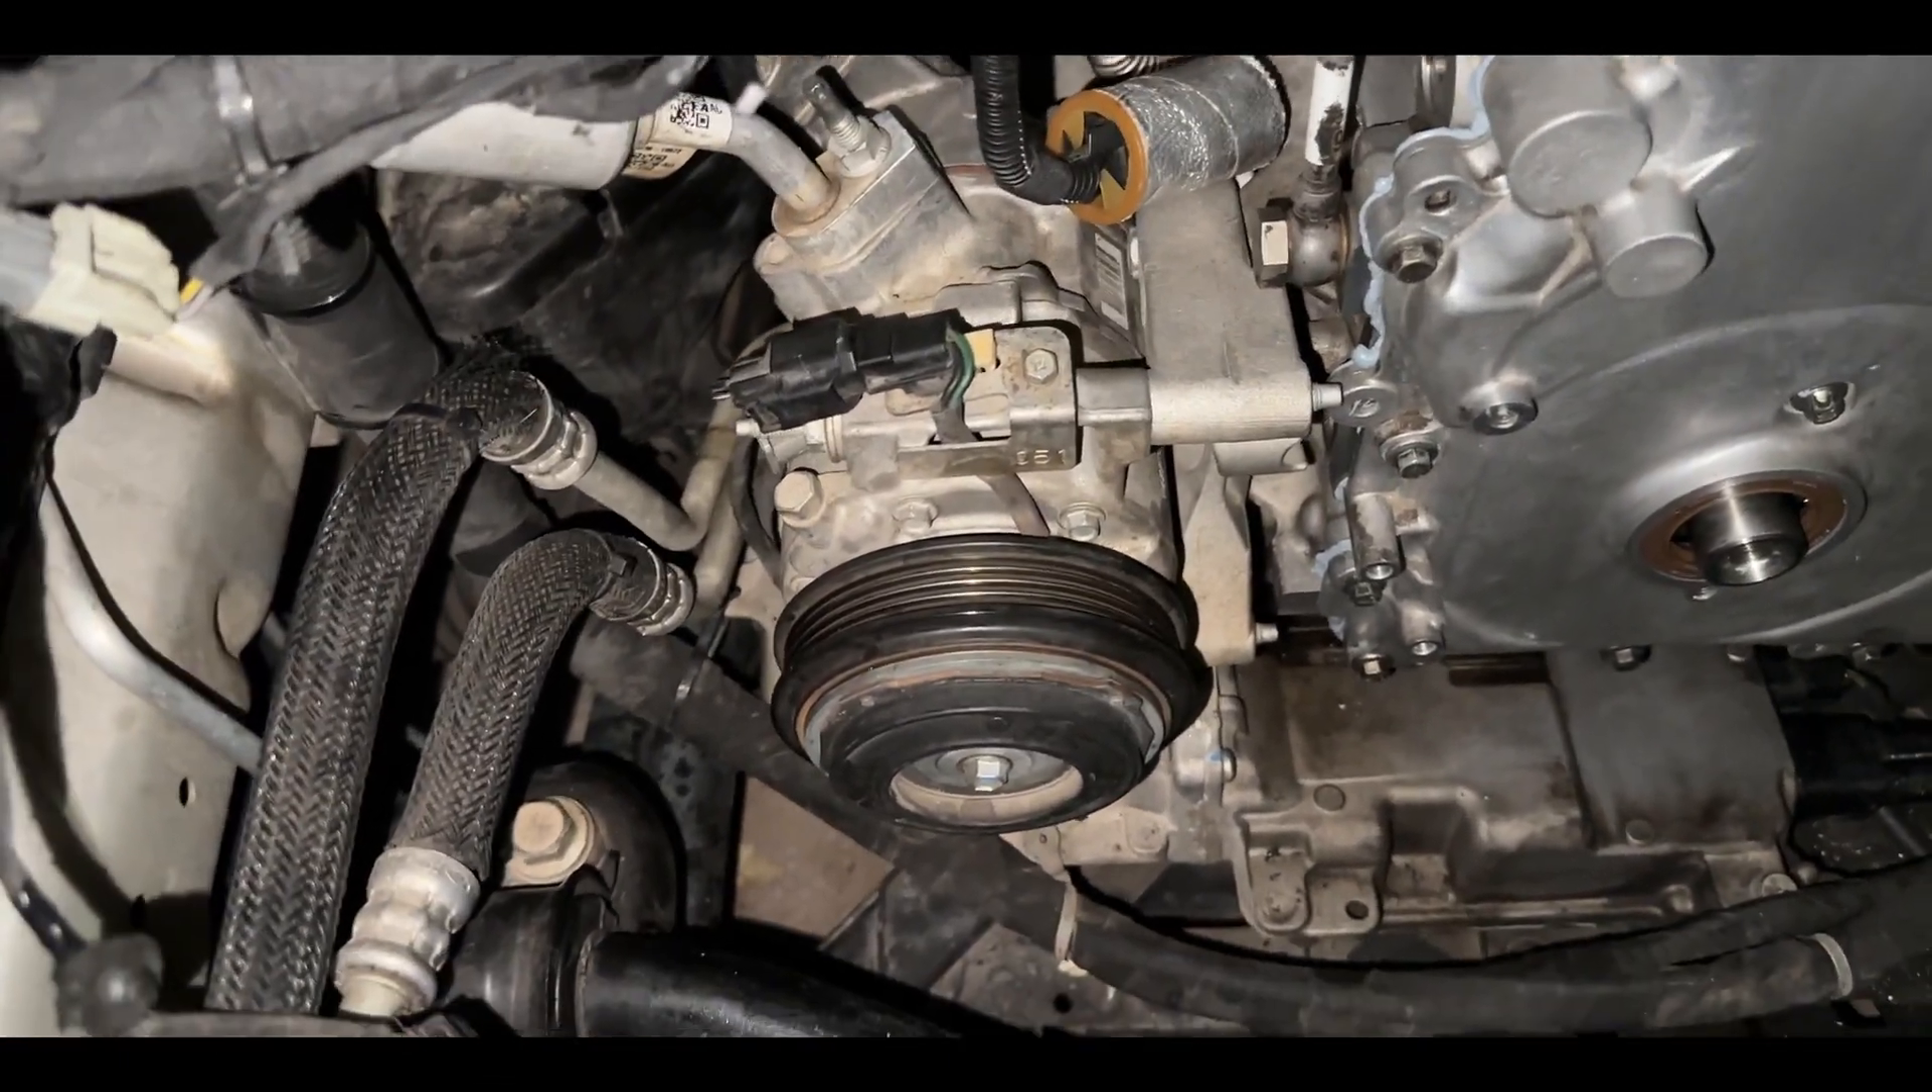What we have gotten done today is the ac compressor is now bolted back in again.